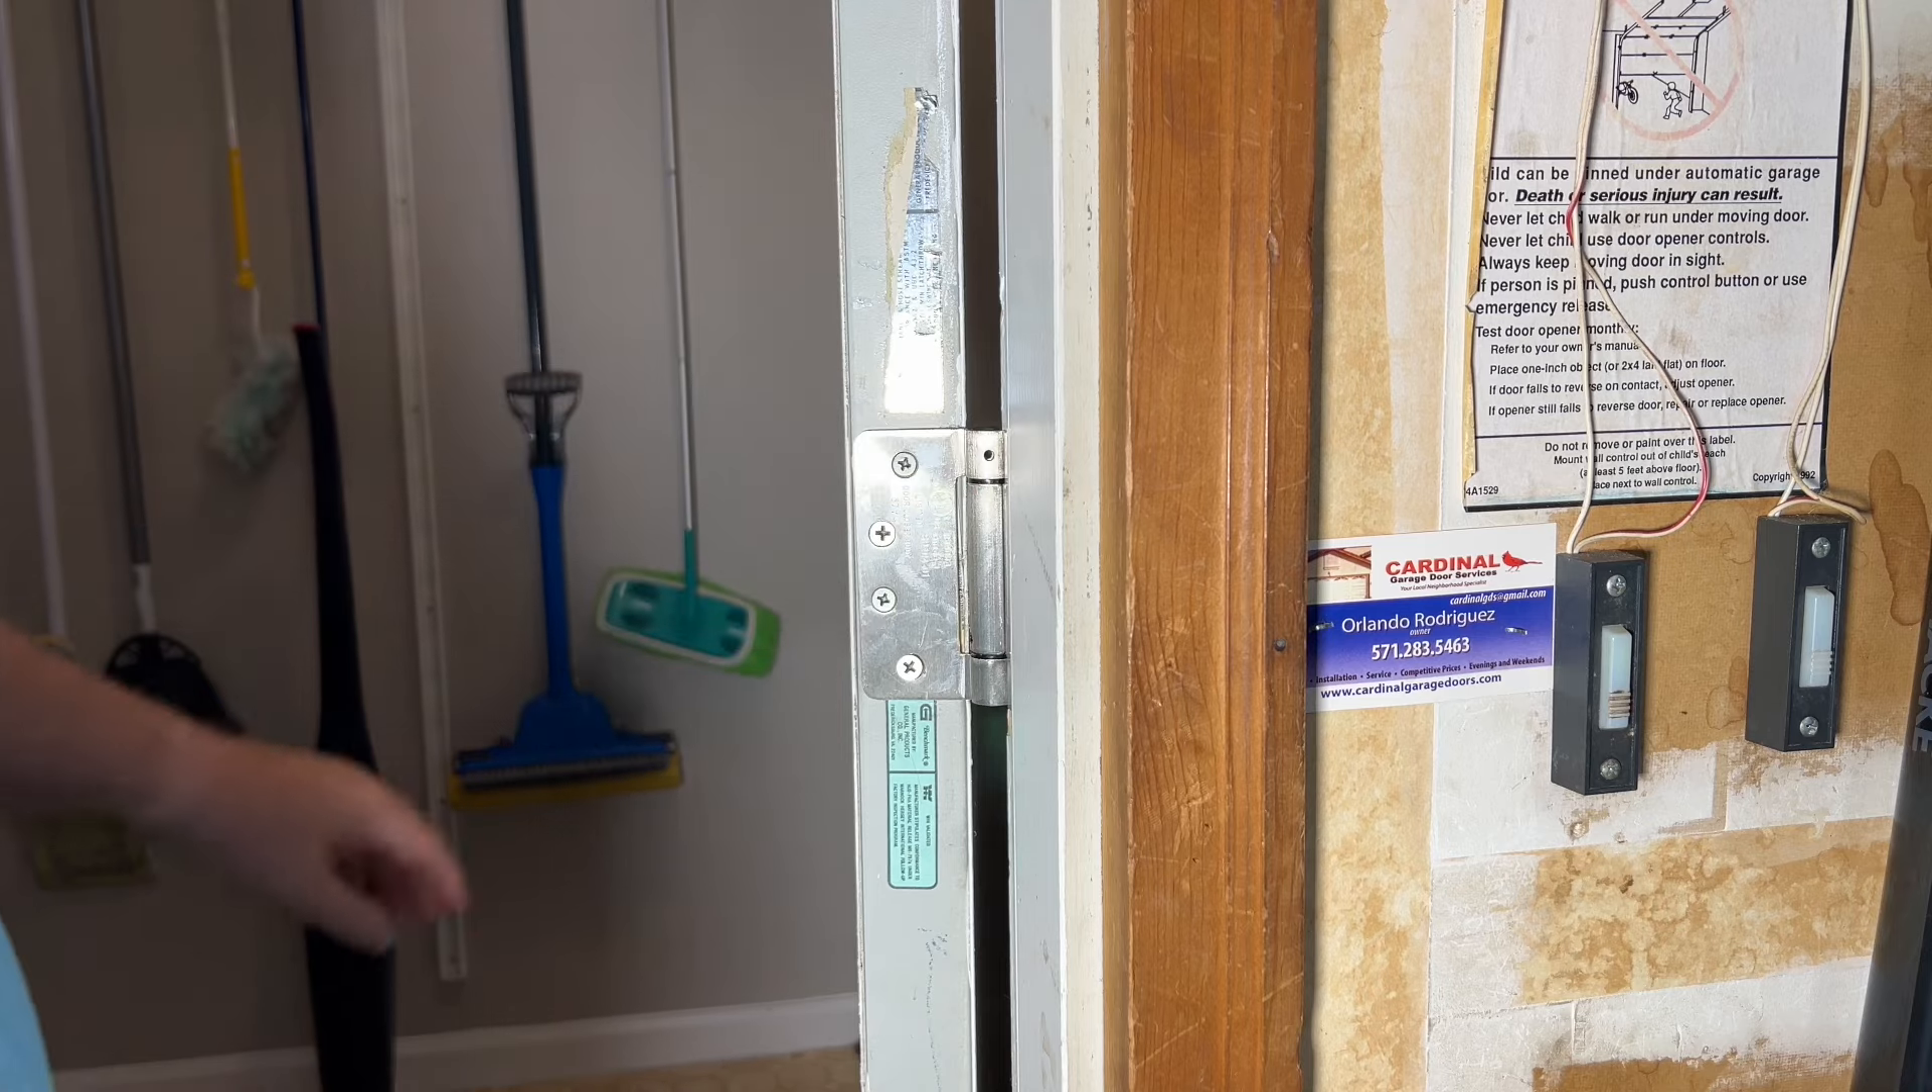The hinge is now installed.